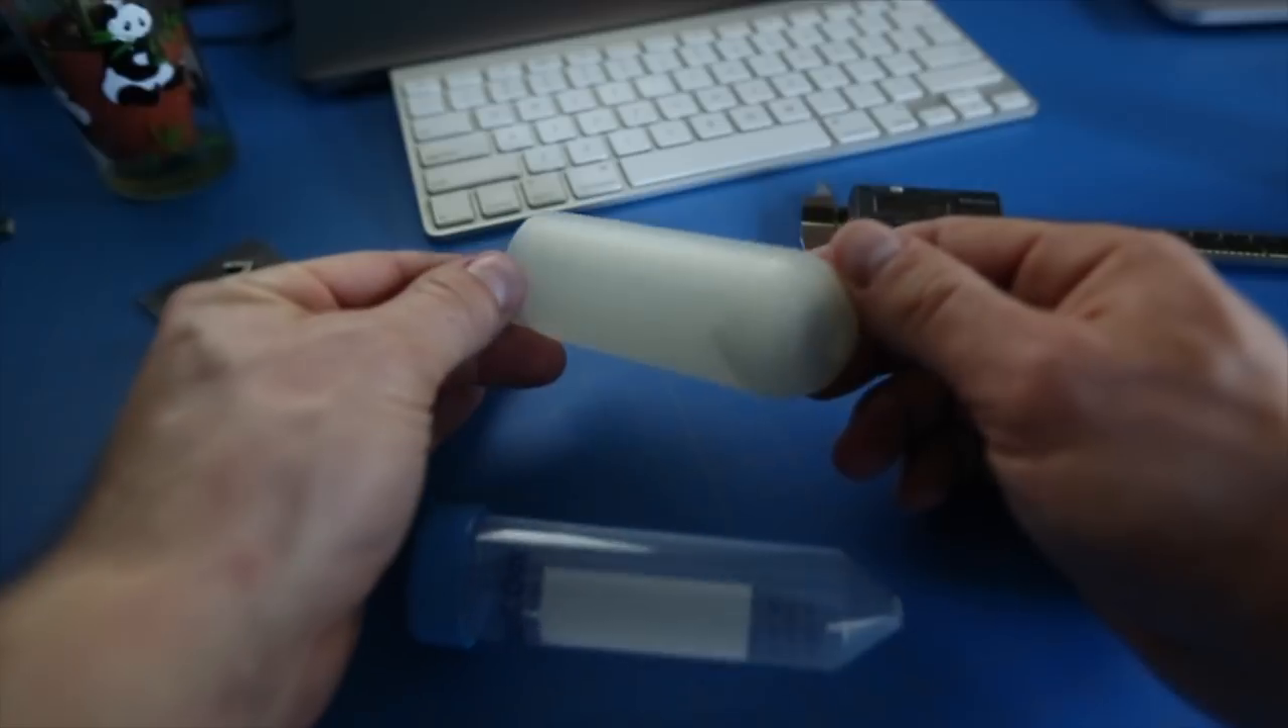The issue he is having is that he needs to spin material held in these test tubes in a centrifuge, but the bottom of the test tube has a conical shape whereas the centrifuge adapter has a spherical shape.